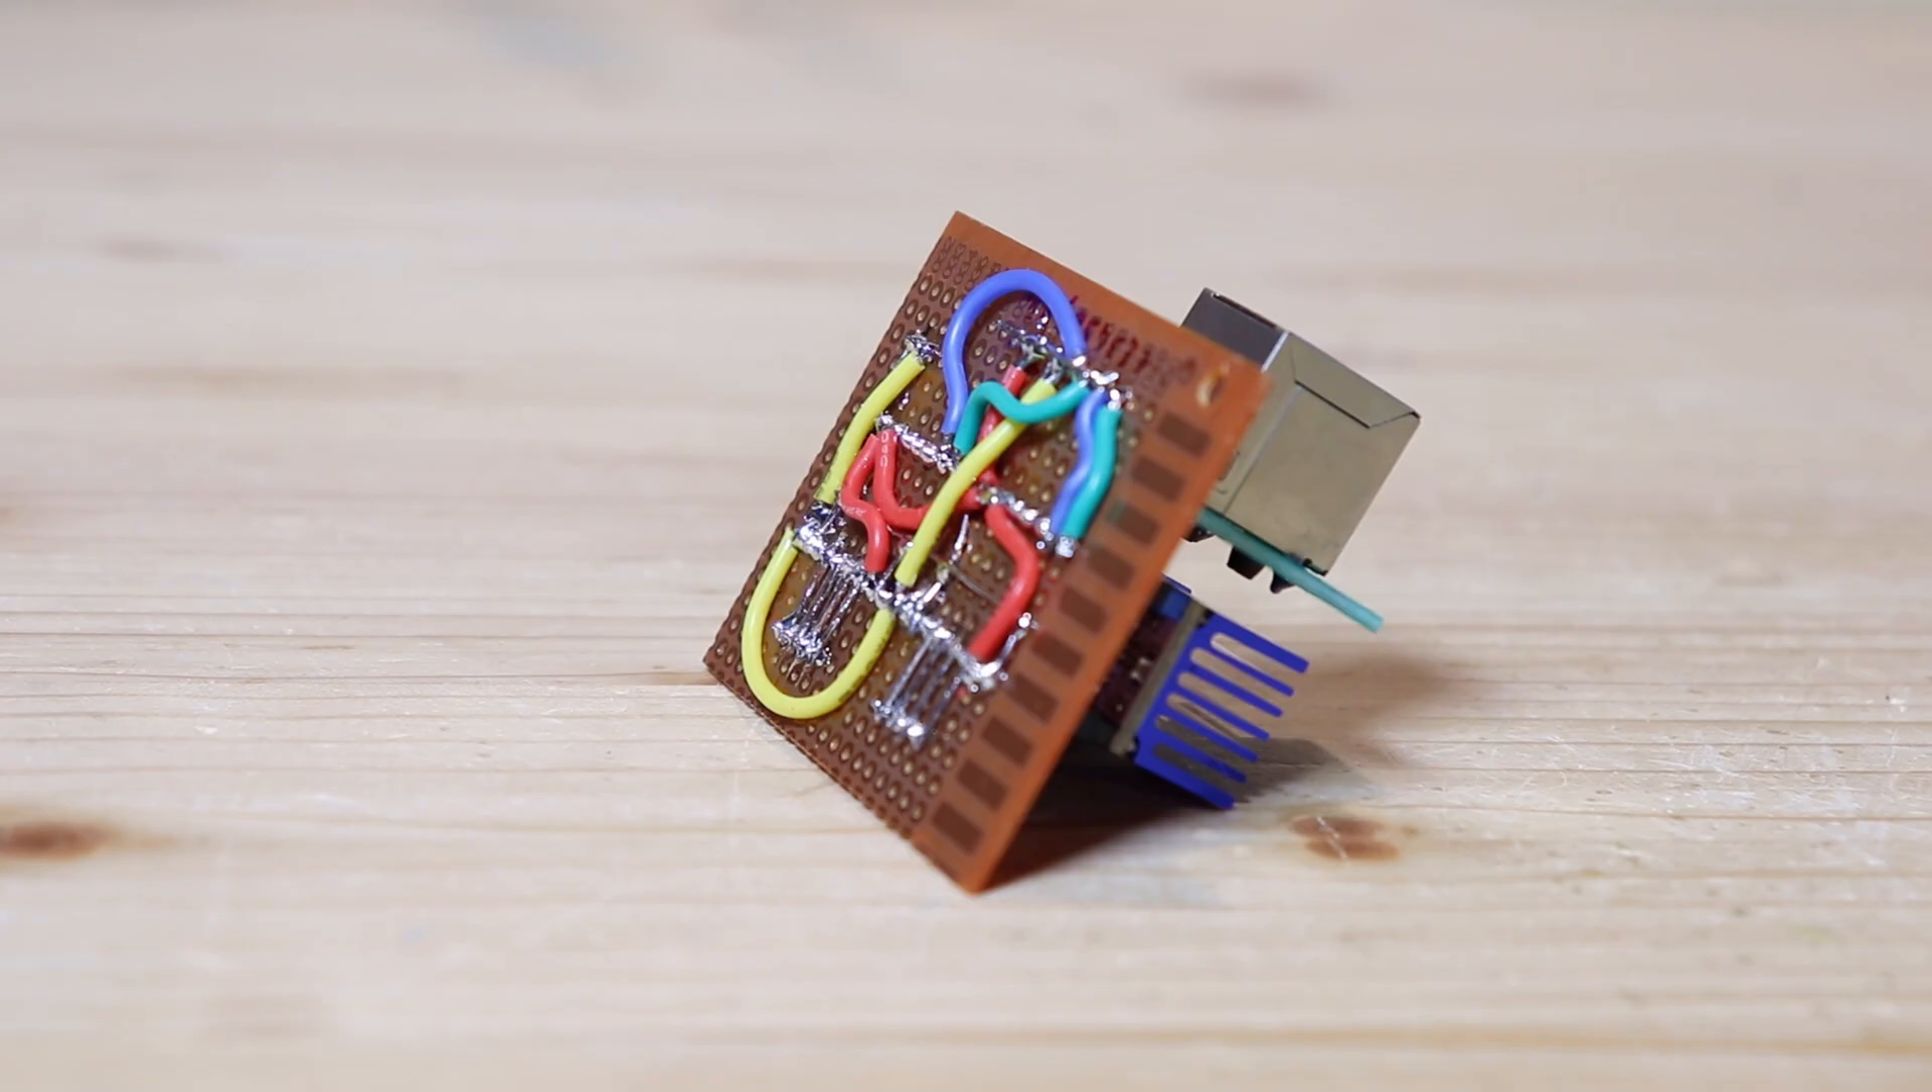Poi ho fatto tutti i collegamenti sotto alla millefori usando dei fili con la guaina di silicone, che non si scioglie con il calore del saldatore.